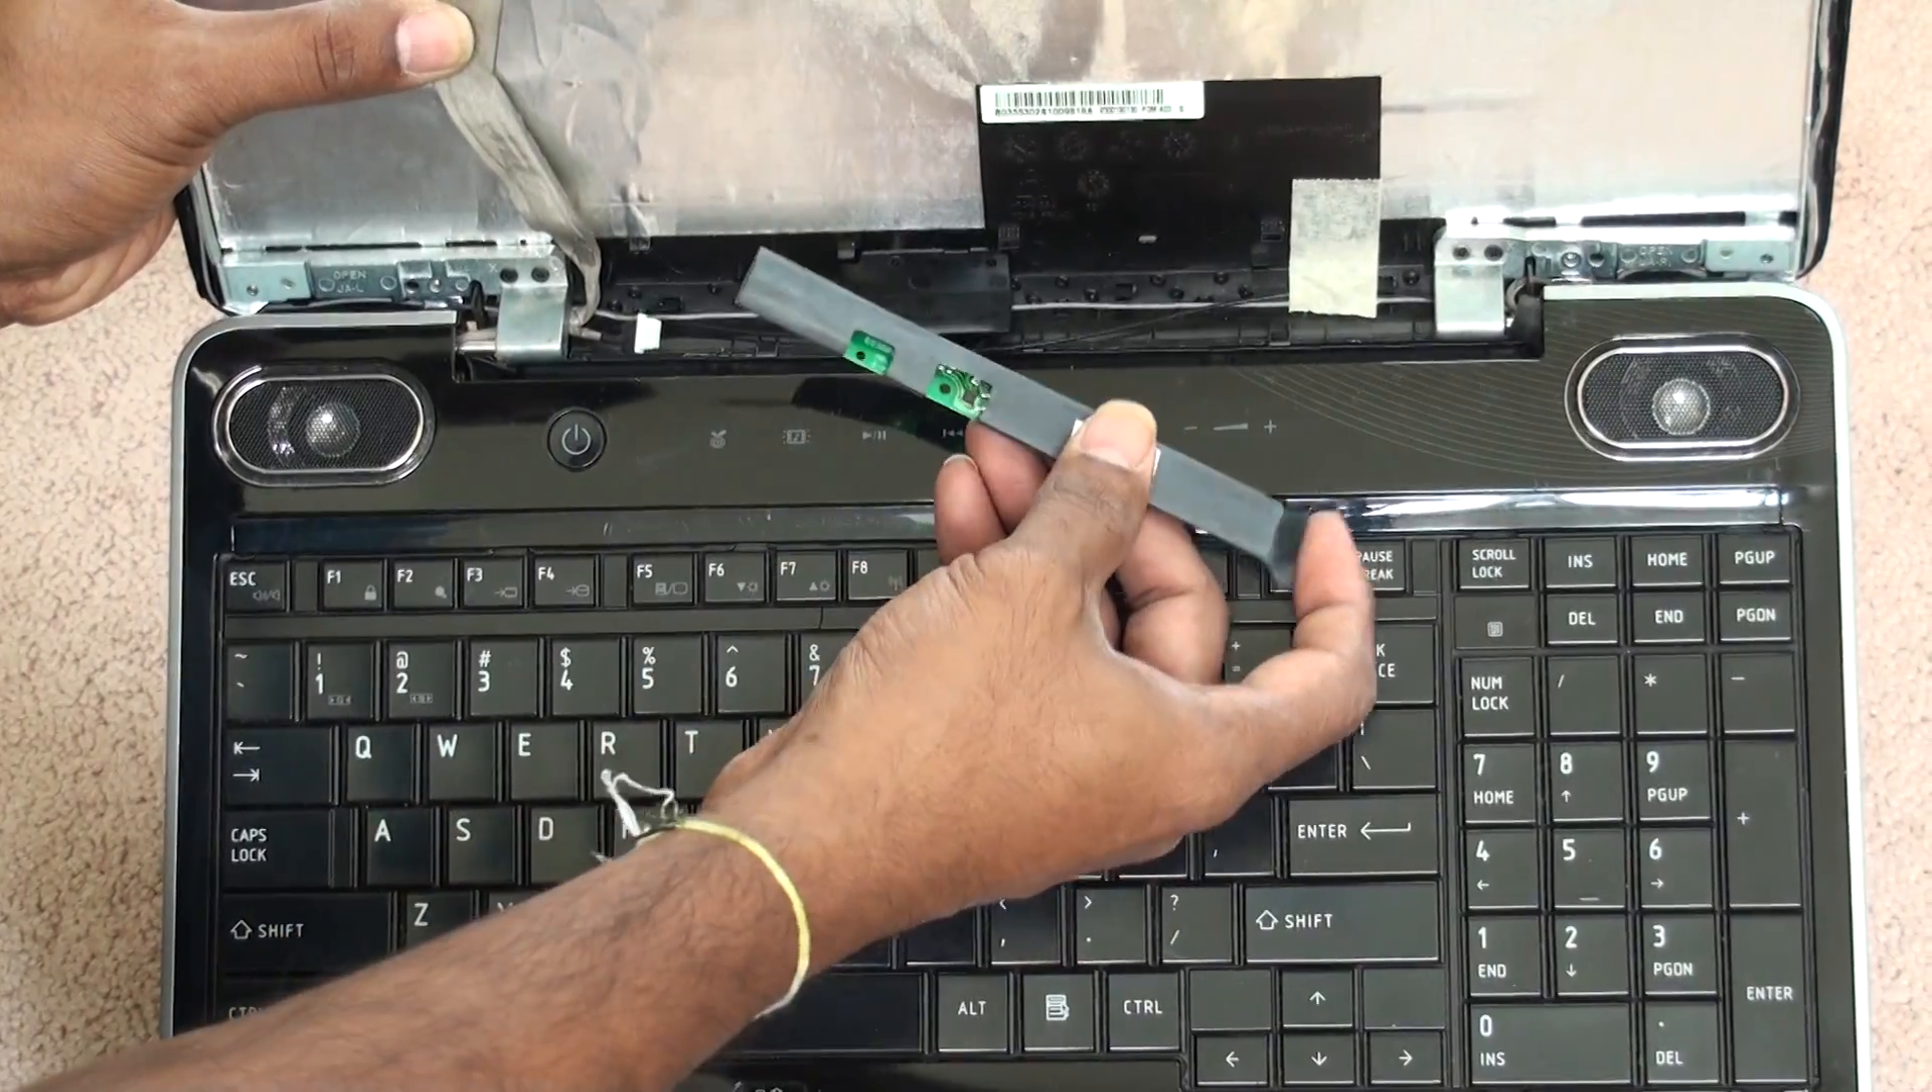I disconnected the unit And I removed the inverter from the unit.